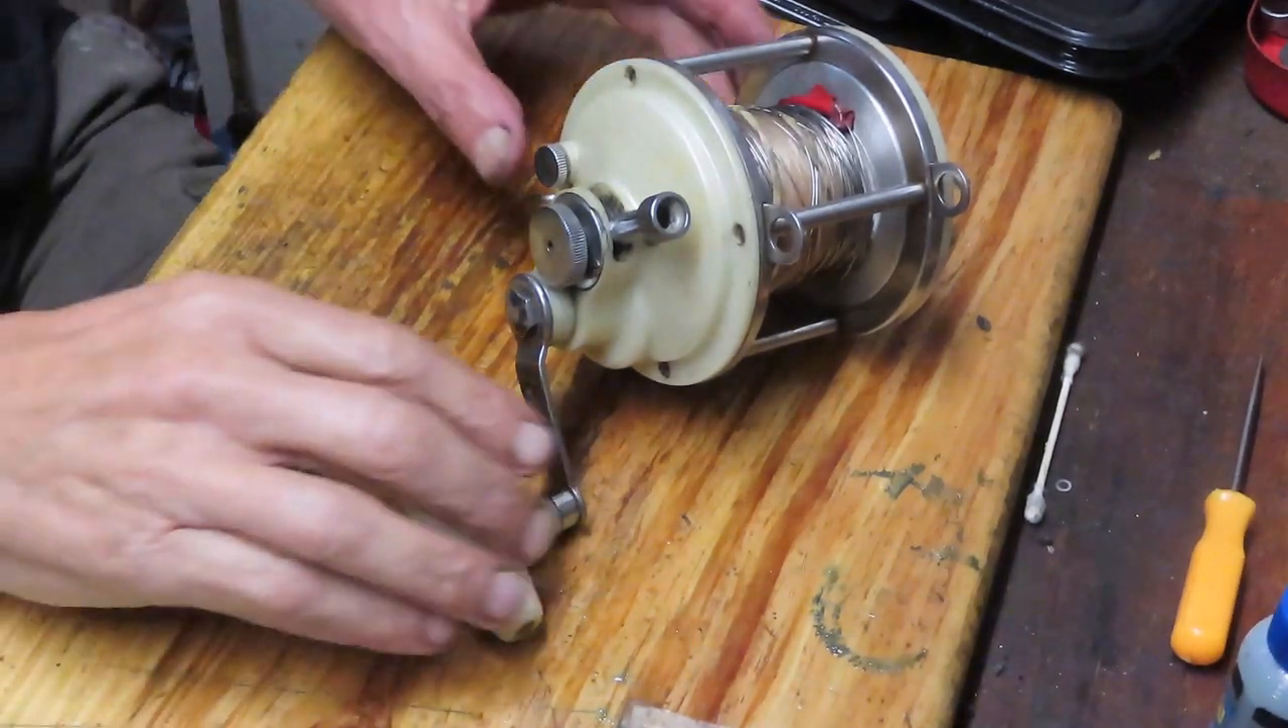So the reel is back together again.